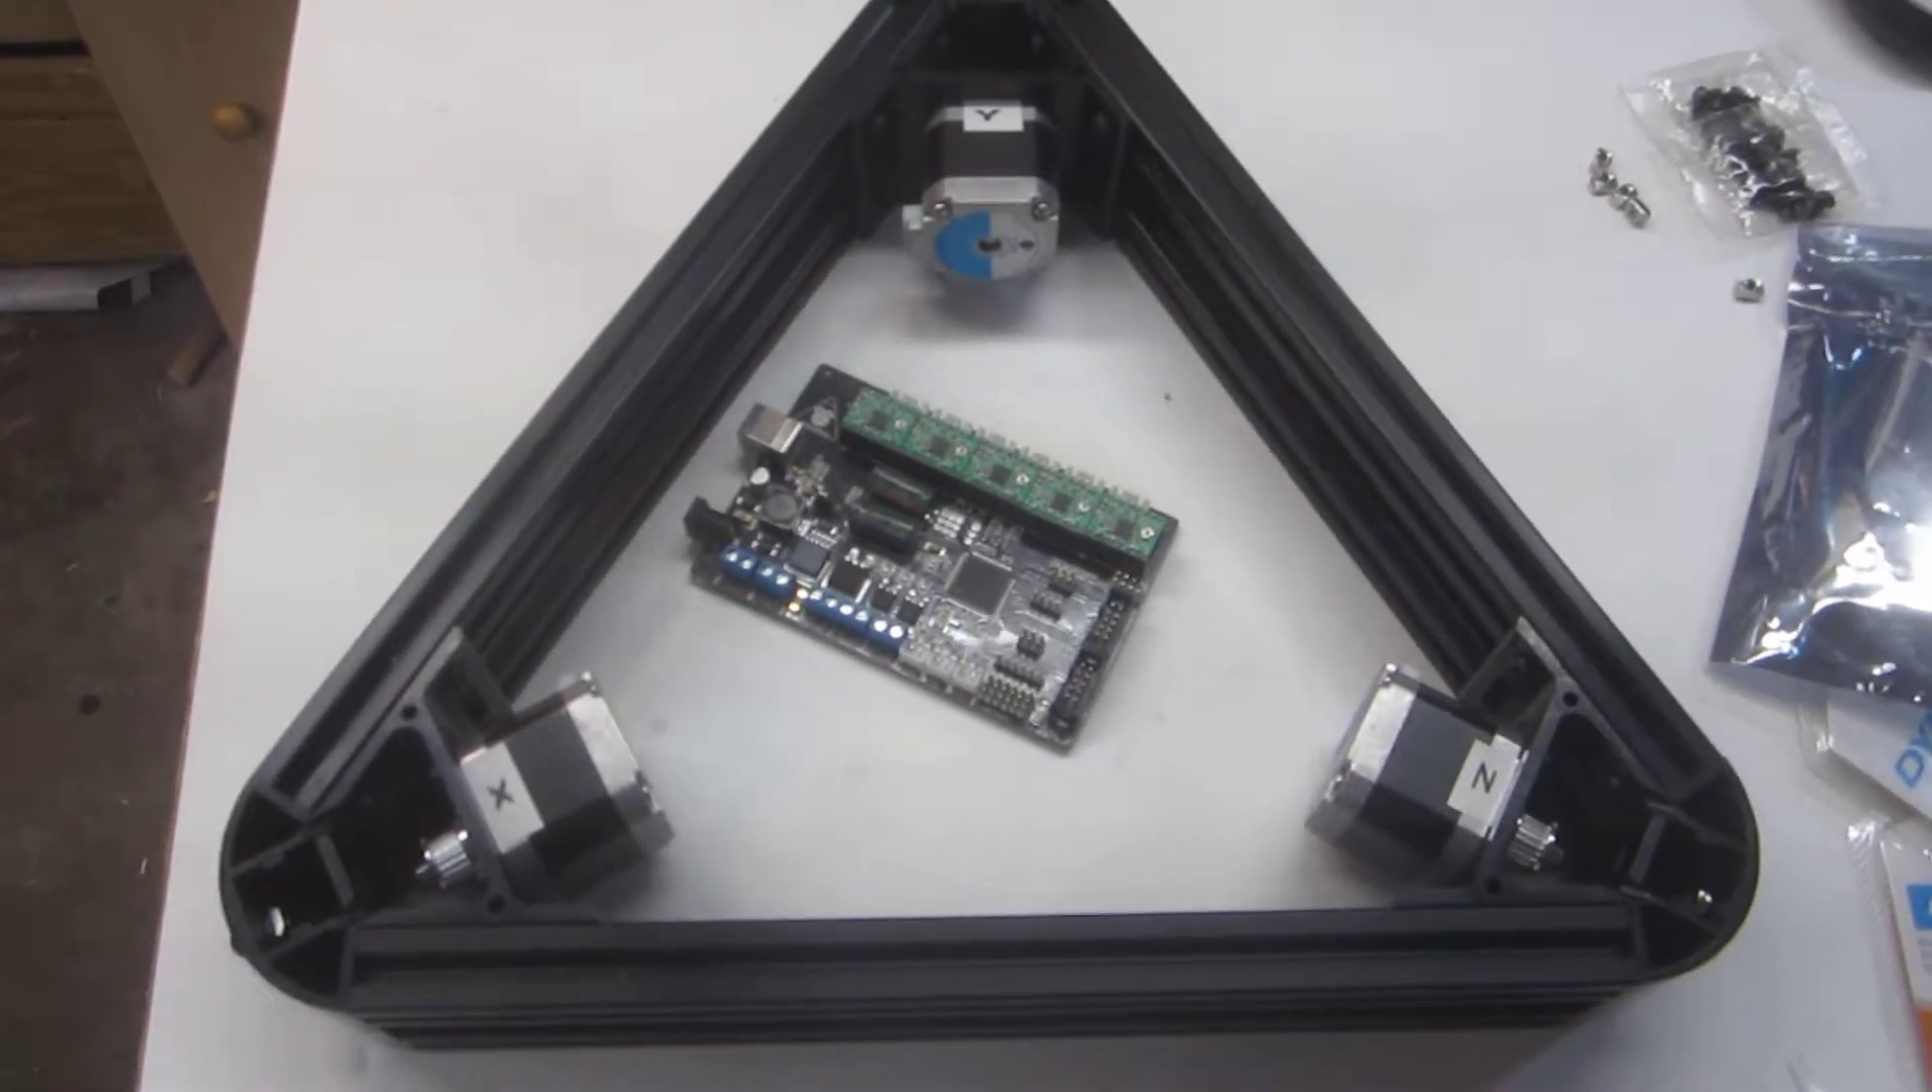So what I've done here is I have the motherboard out.